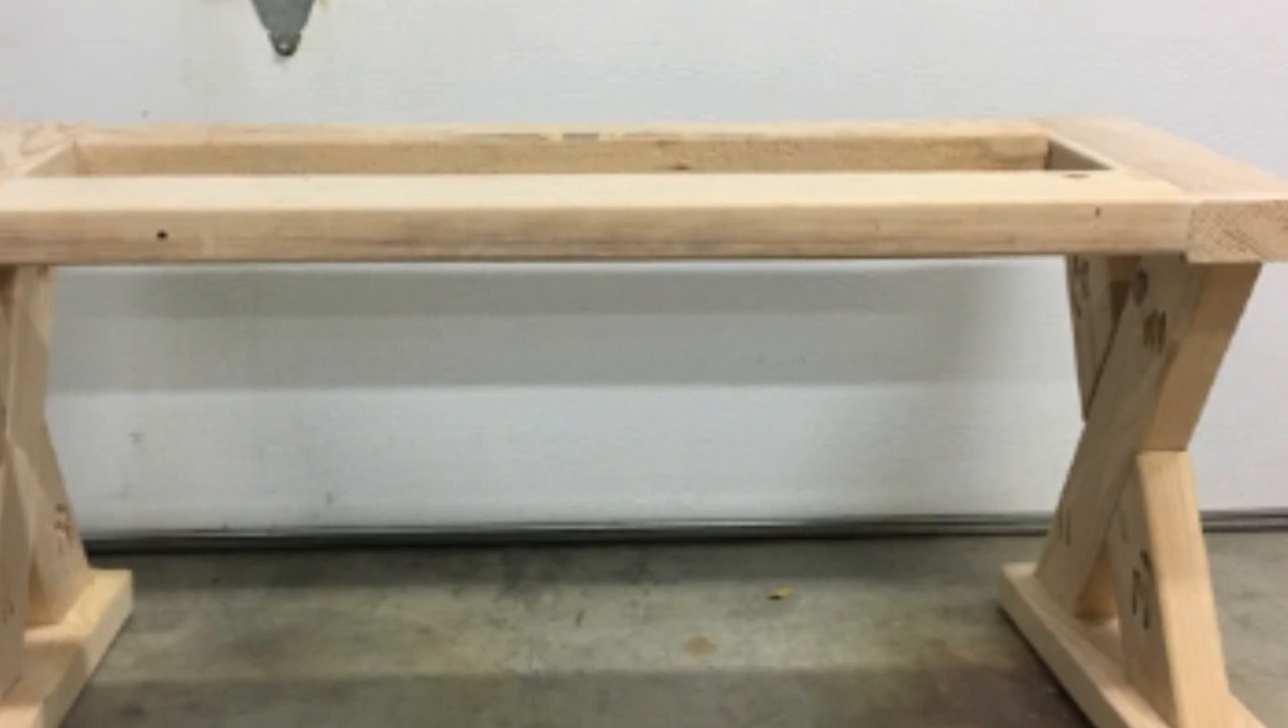Instead of the slats, I added 2x4 boards between the x -legs to create the frame.